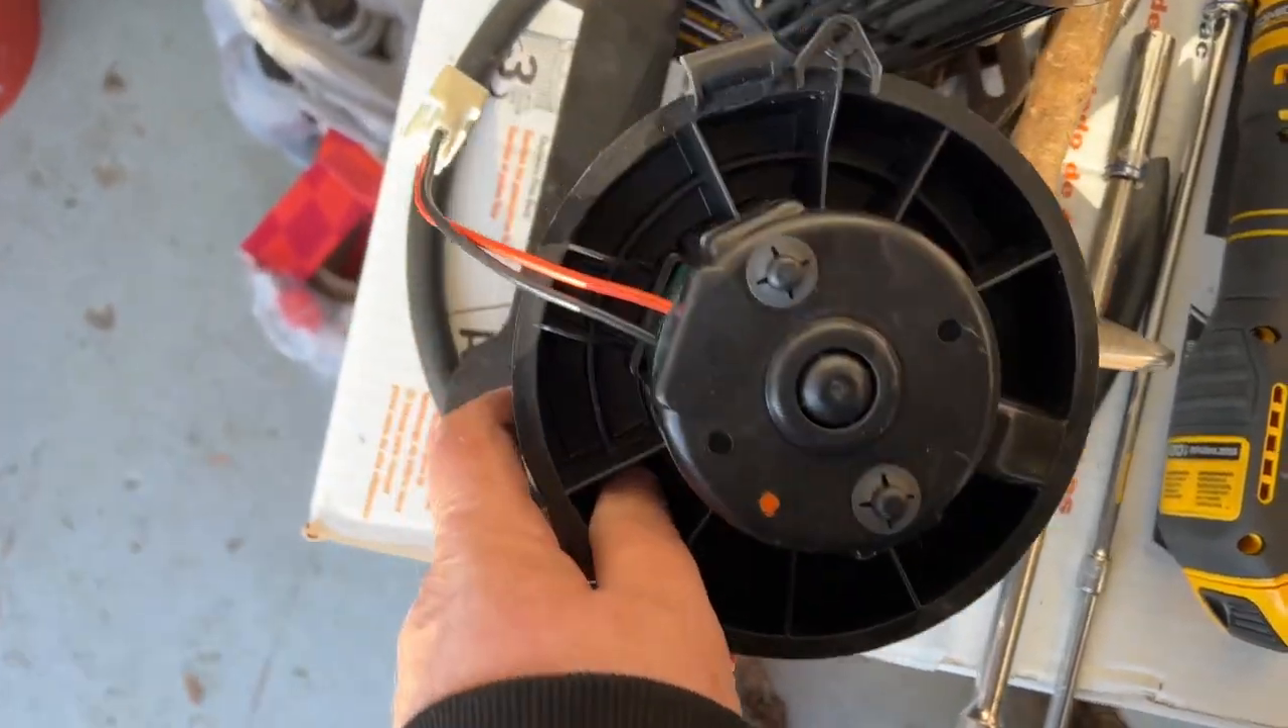All right, I got the old blower motor out.